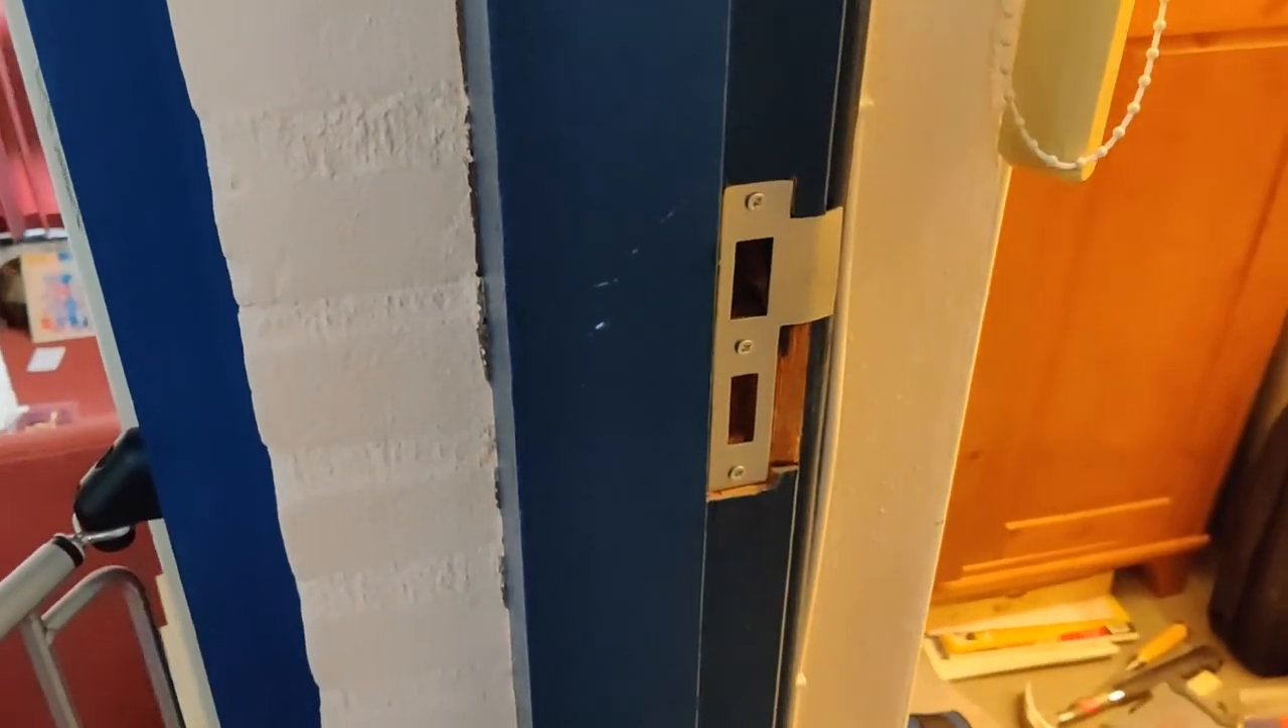Now with the strike plate in place, we can close the door and it's all done.